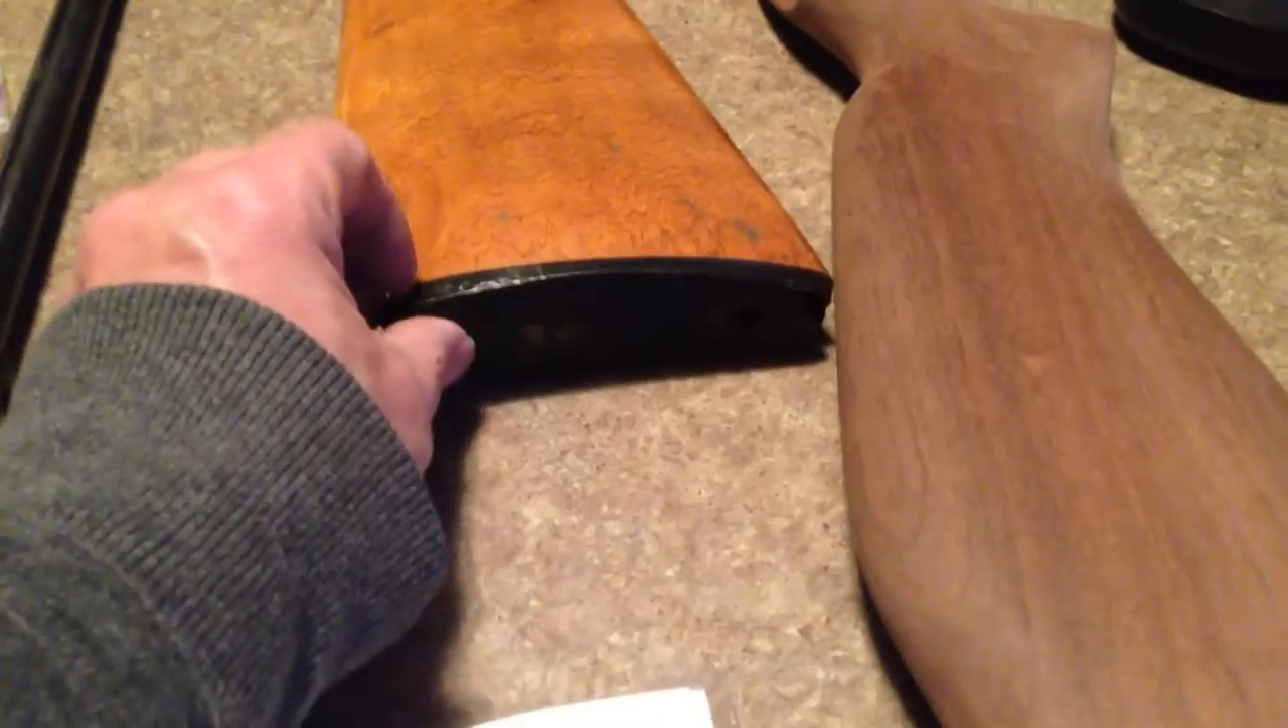So here is the butt plate from the old 581, which fits of course perfectly.